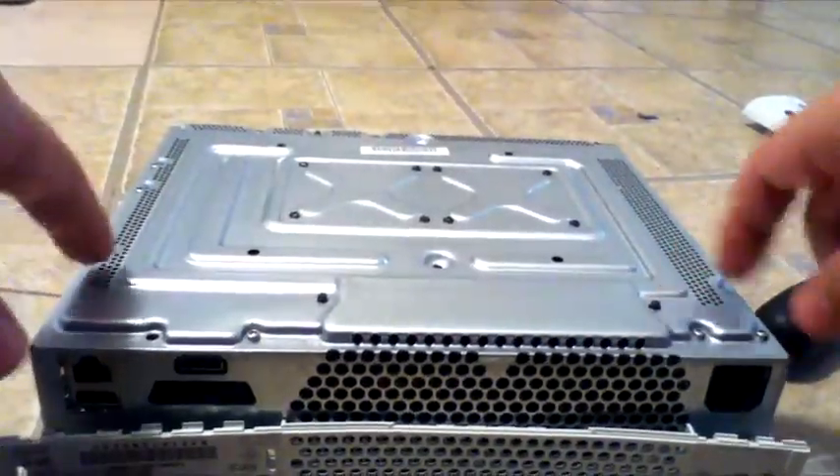So we've taken apart the Xbox, we've removed the back jacket, we've done all that.